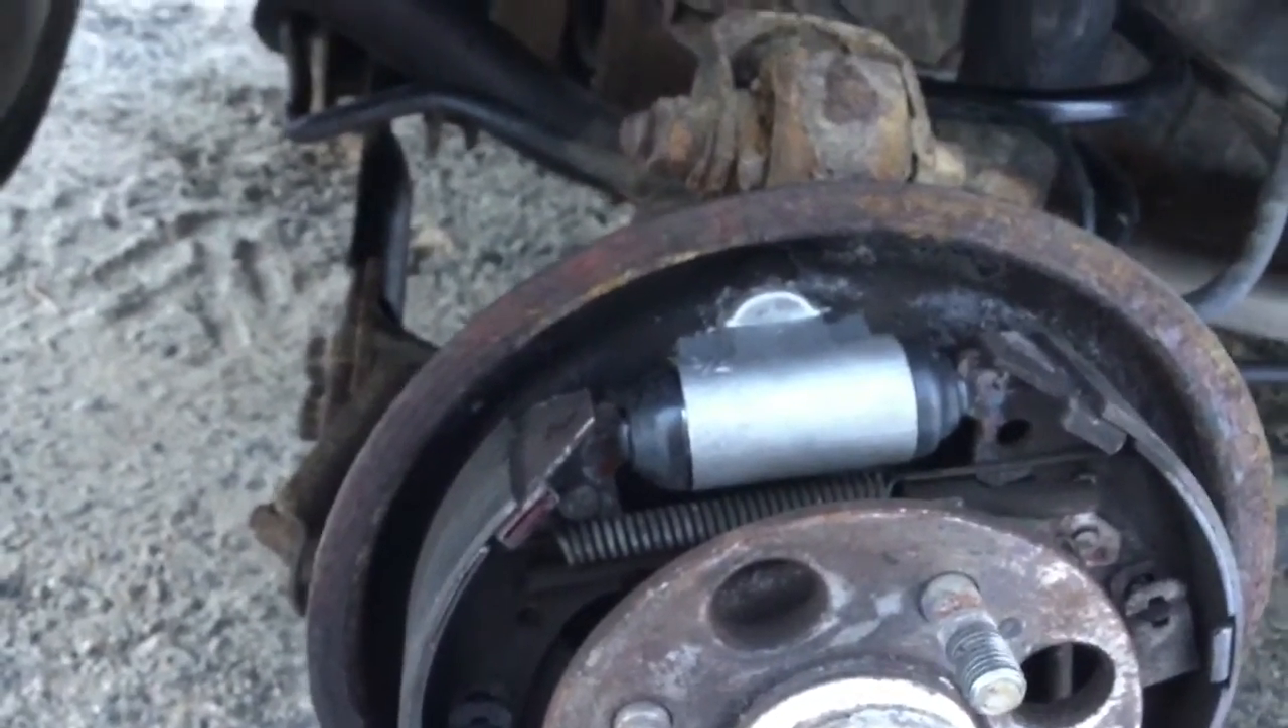Now our new wheel cylinder is in.